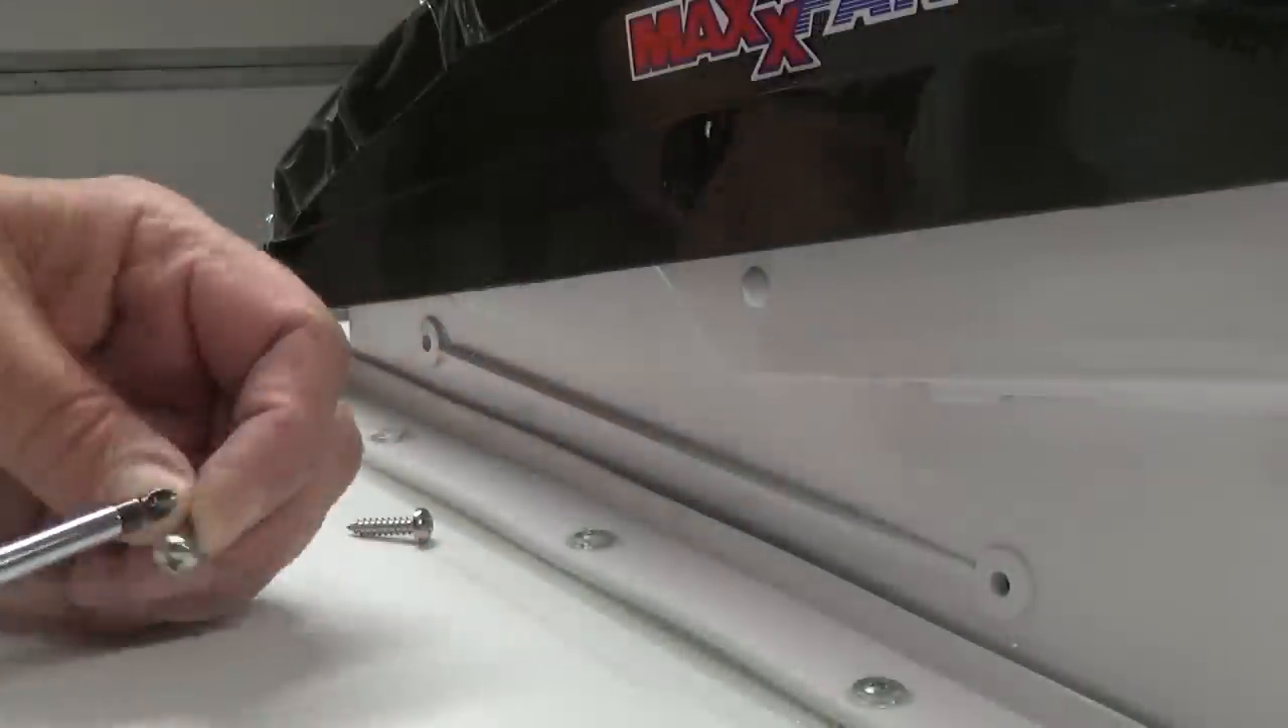So, these are our last two screws here to get into the side.